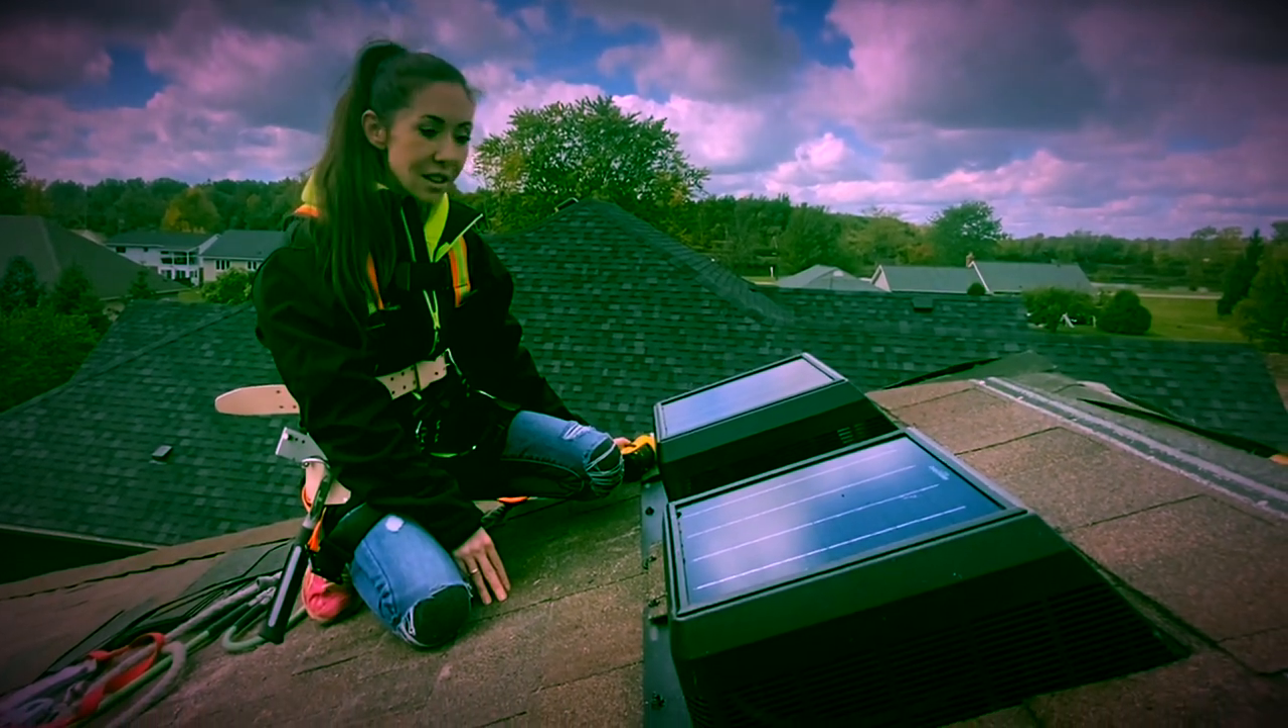Well, that is the completion of two Canada Go Green Vent installs.